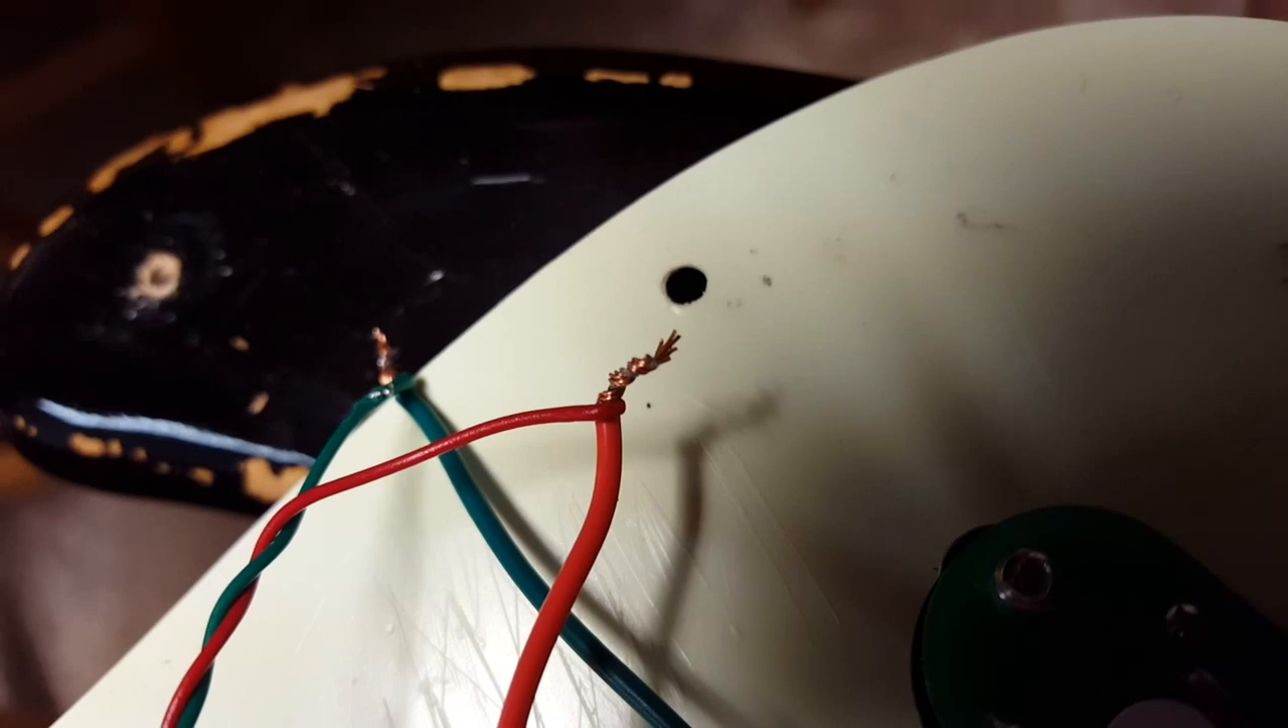What I've done is I've actually twisted the two wires together like a twist tie.